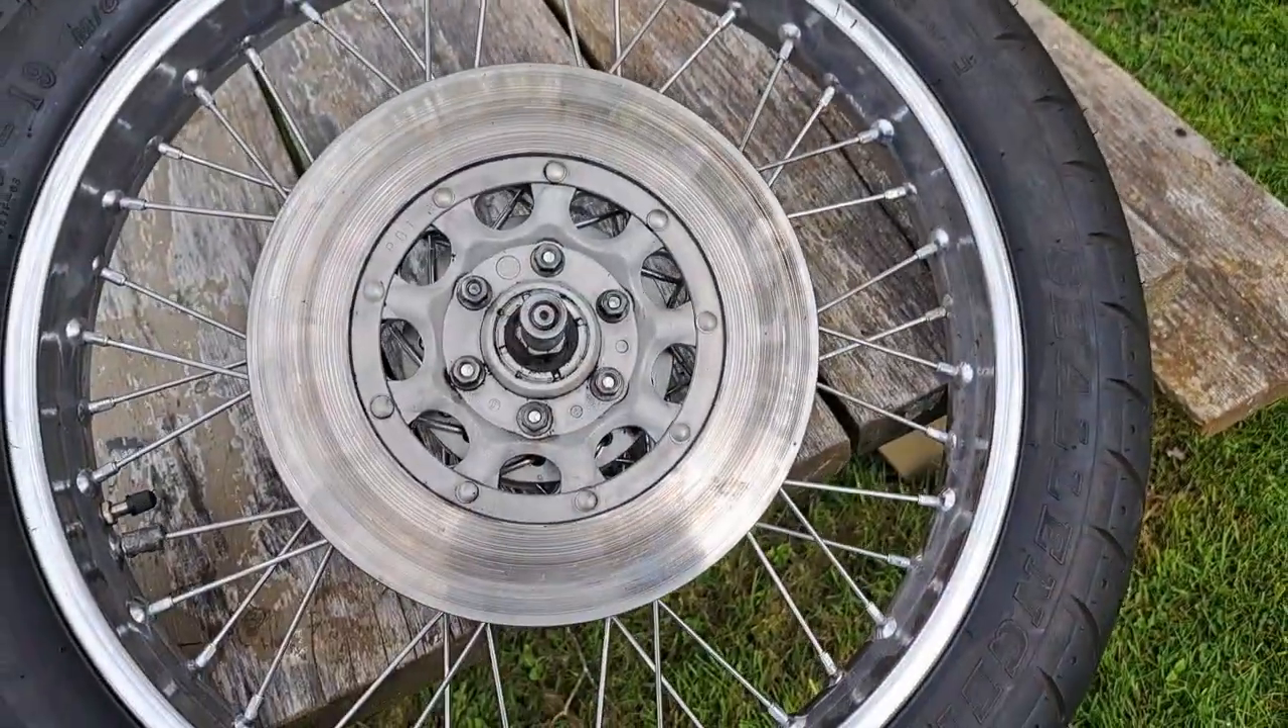Okay, I've got the disc back on there.